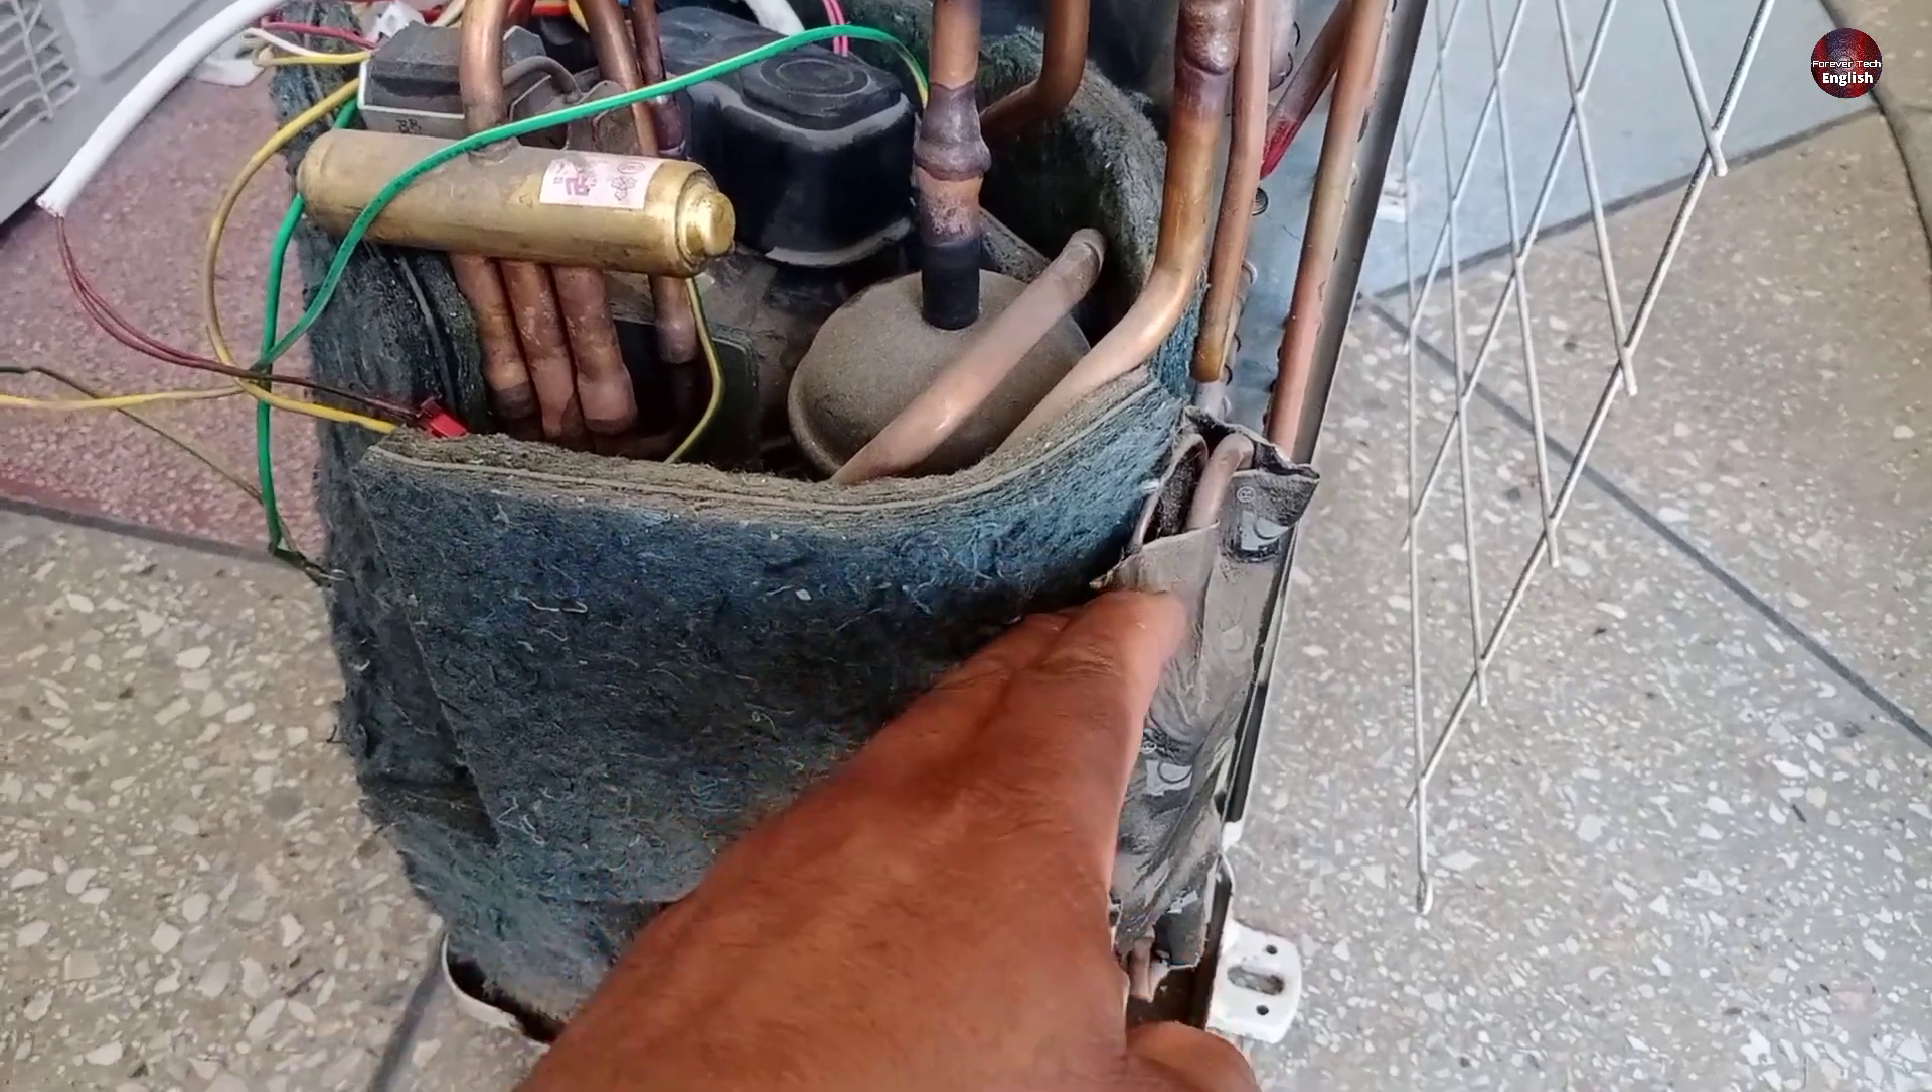Now, I have removed the cover of this outdoor unit.